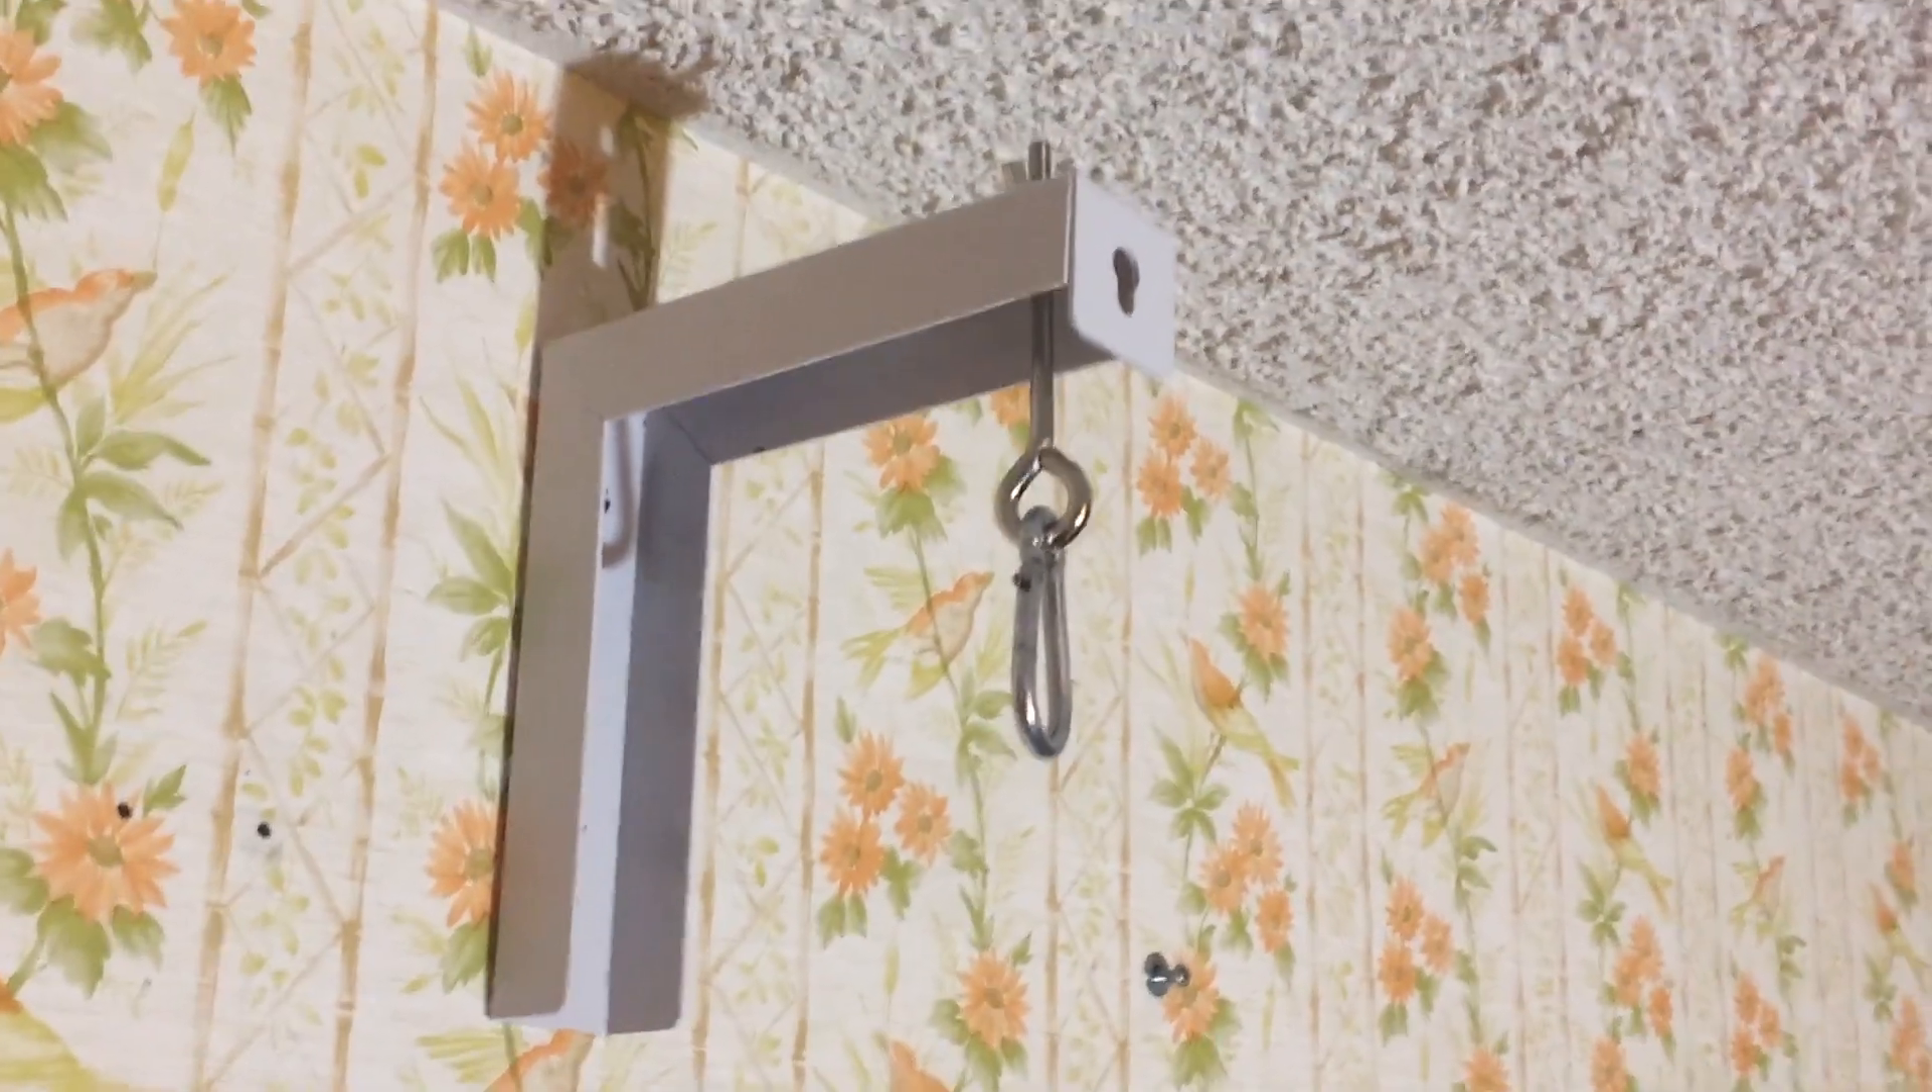The brackets went up without any problems.